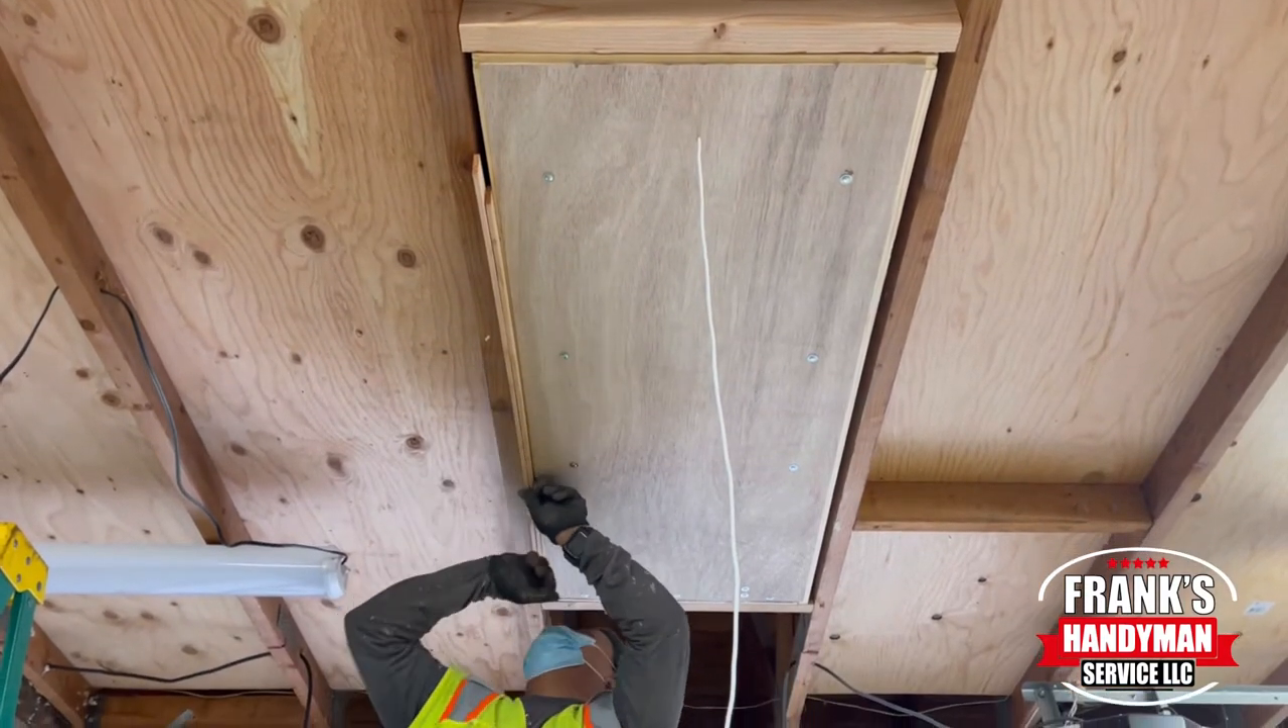We have a couple of long sections of shims that we're just going to put in this gap that's between the framing and the ladder.